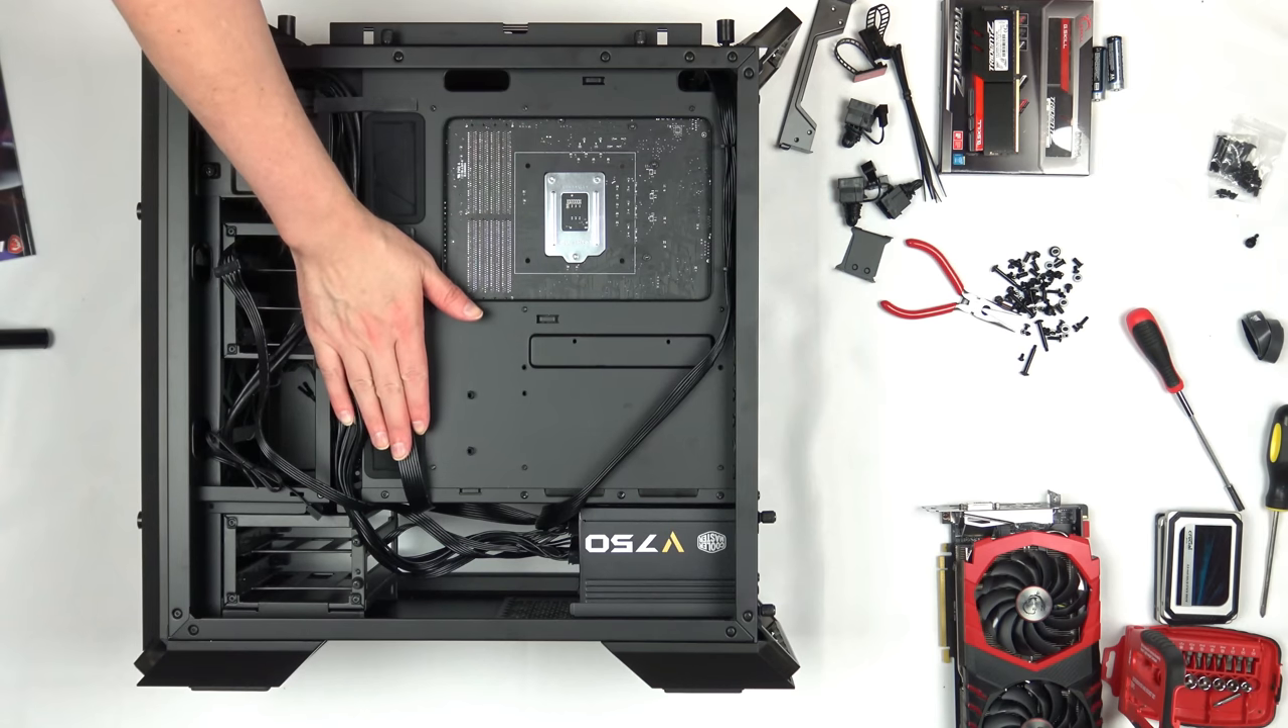Now we're going to turn the computer over, but I'm not replacing the back panel cover yet.